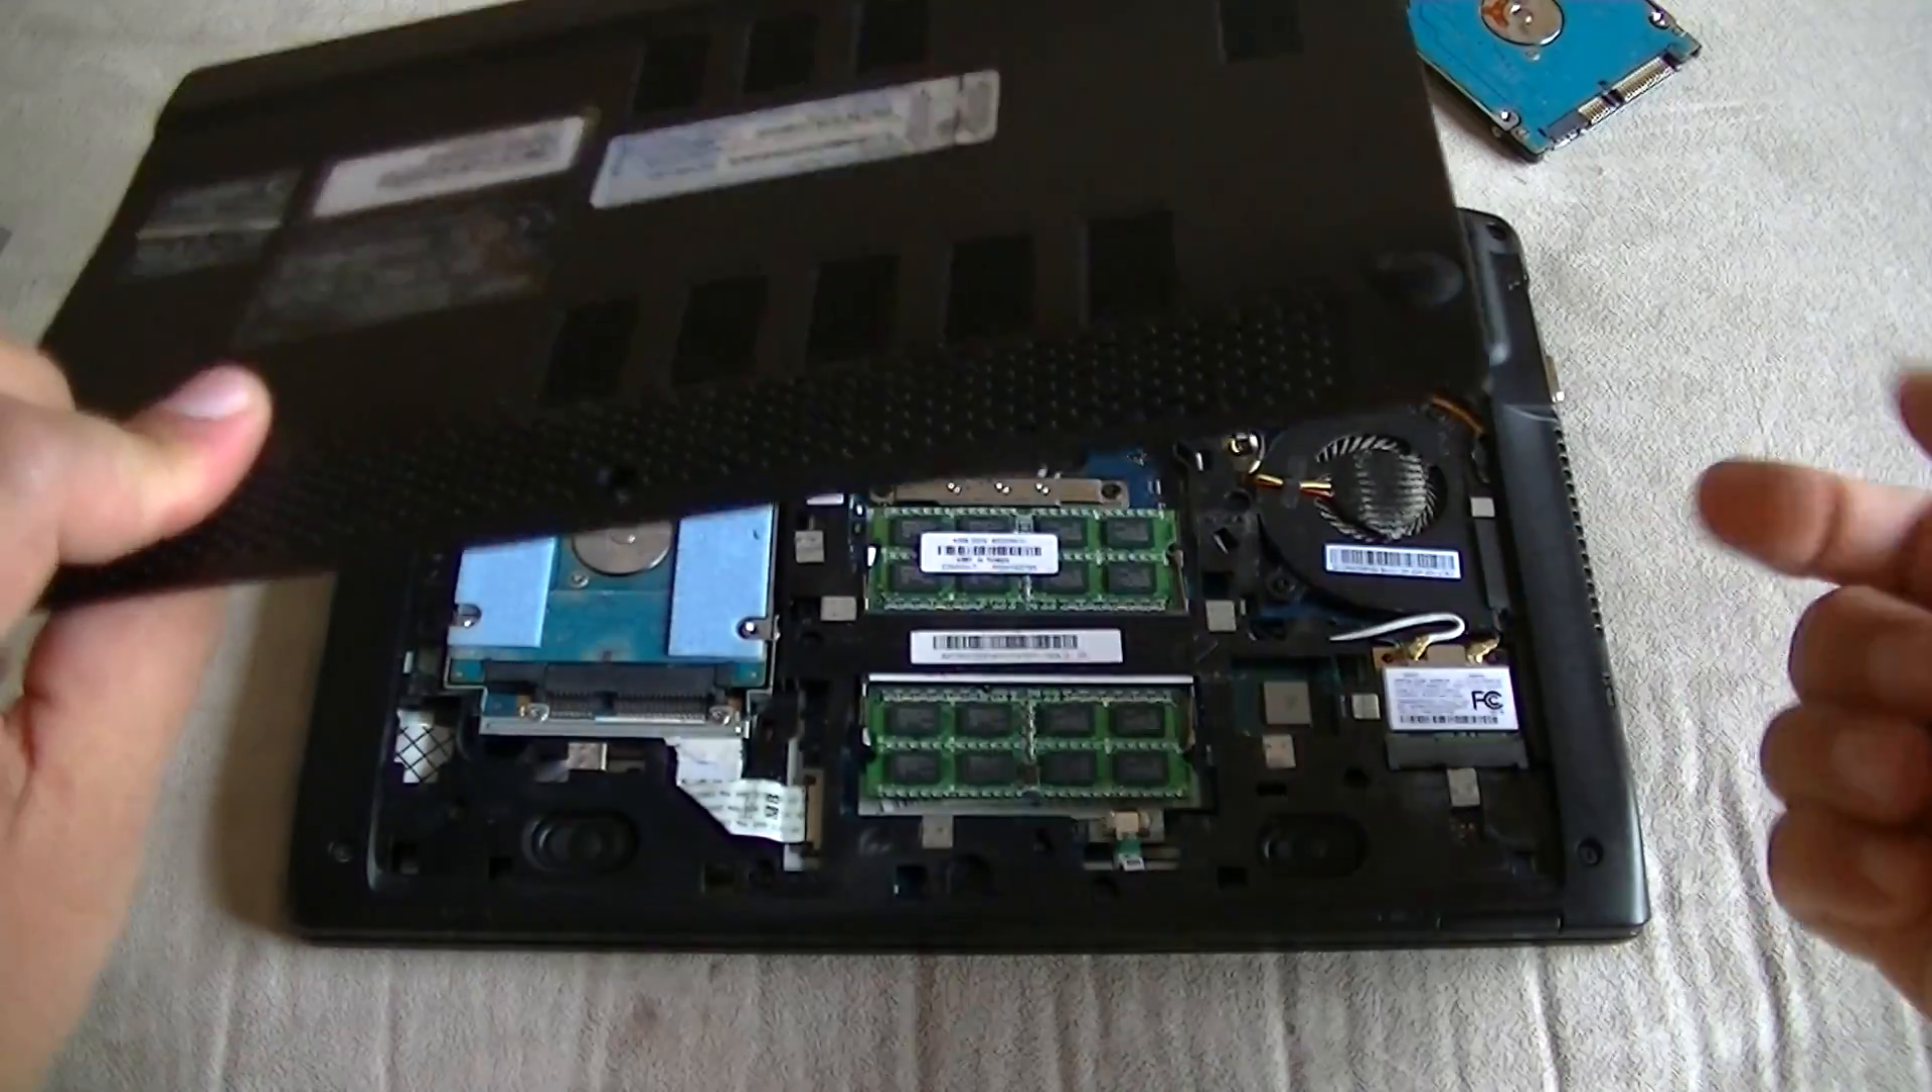And we're ready to go. Just need to put the back cover back on.